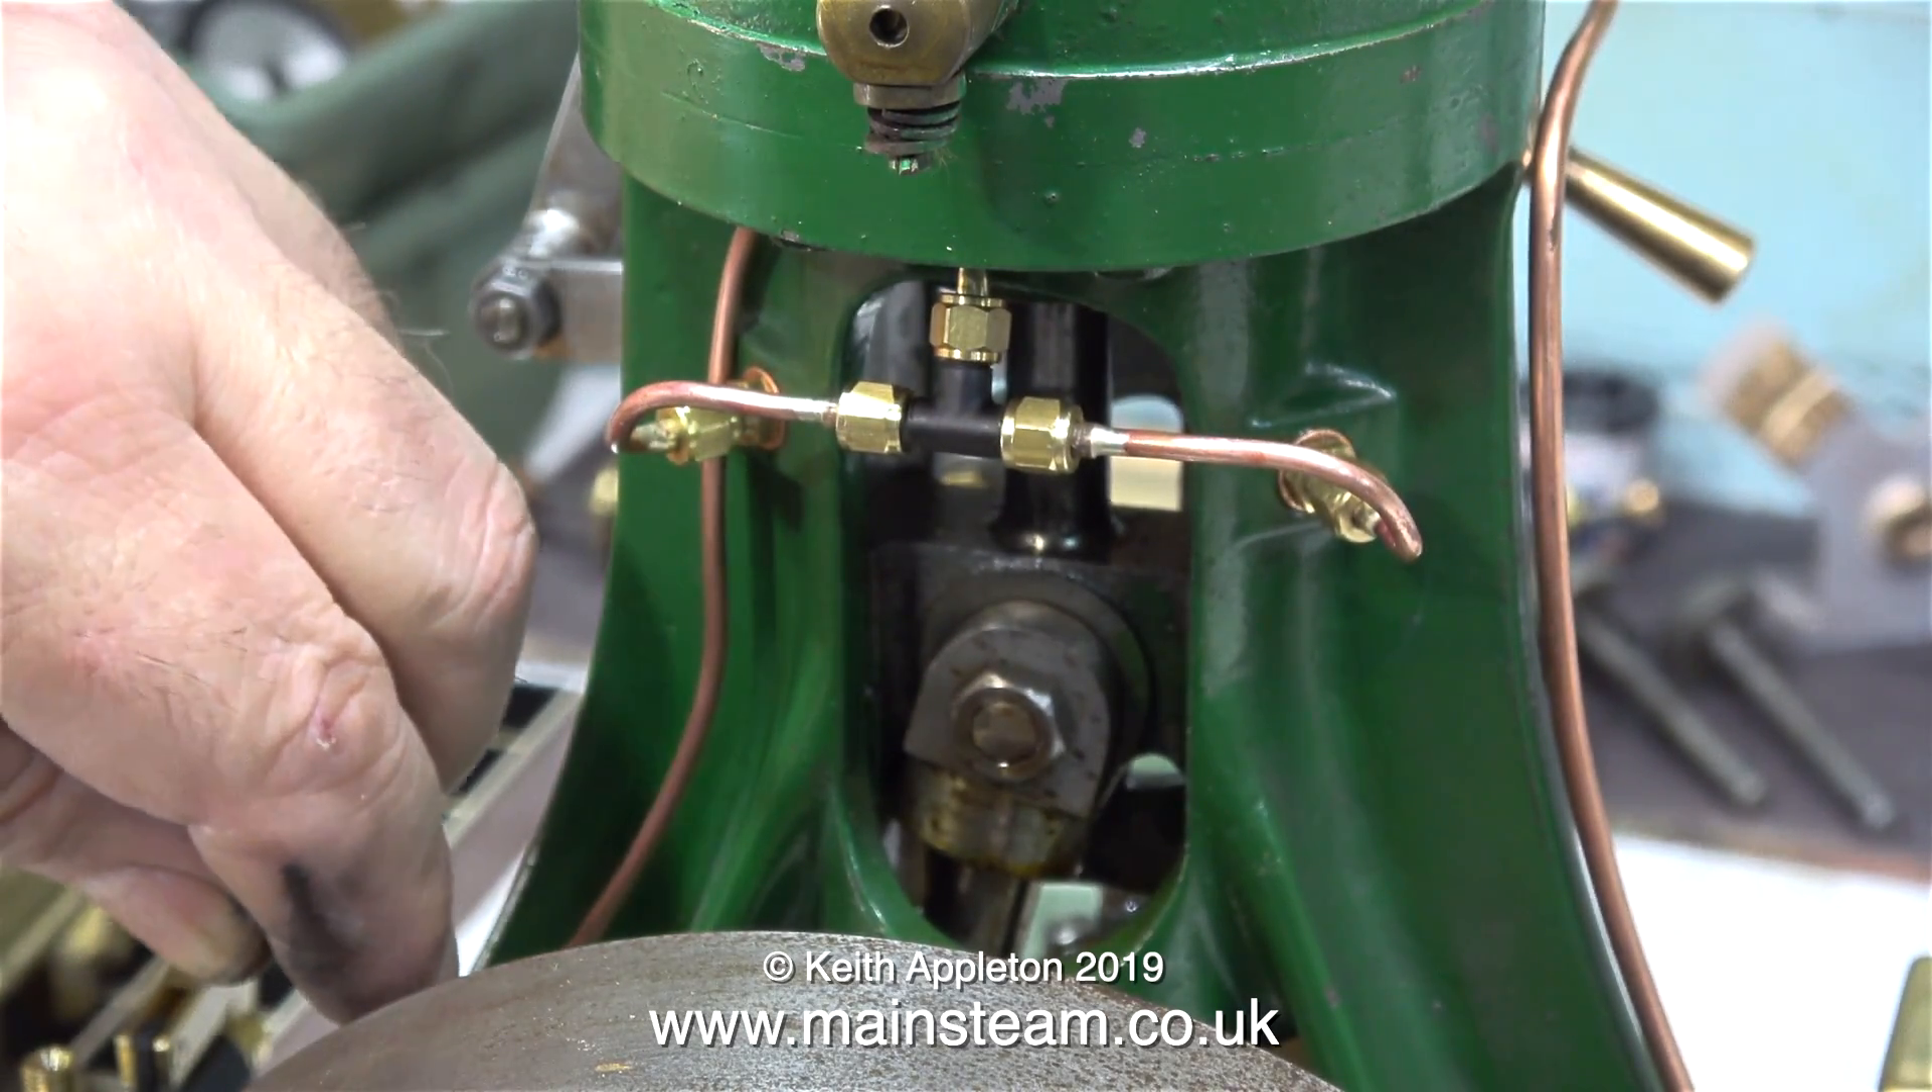I've soldered a coned union onto one end of the pipe and now i've fitted it to the t-piece in the center.